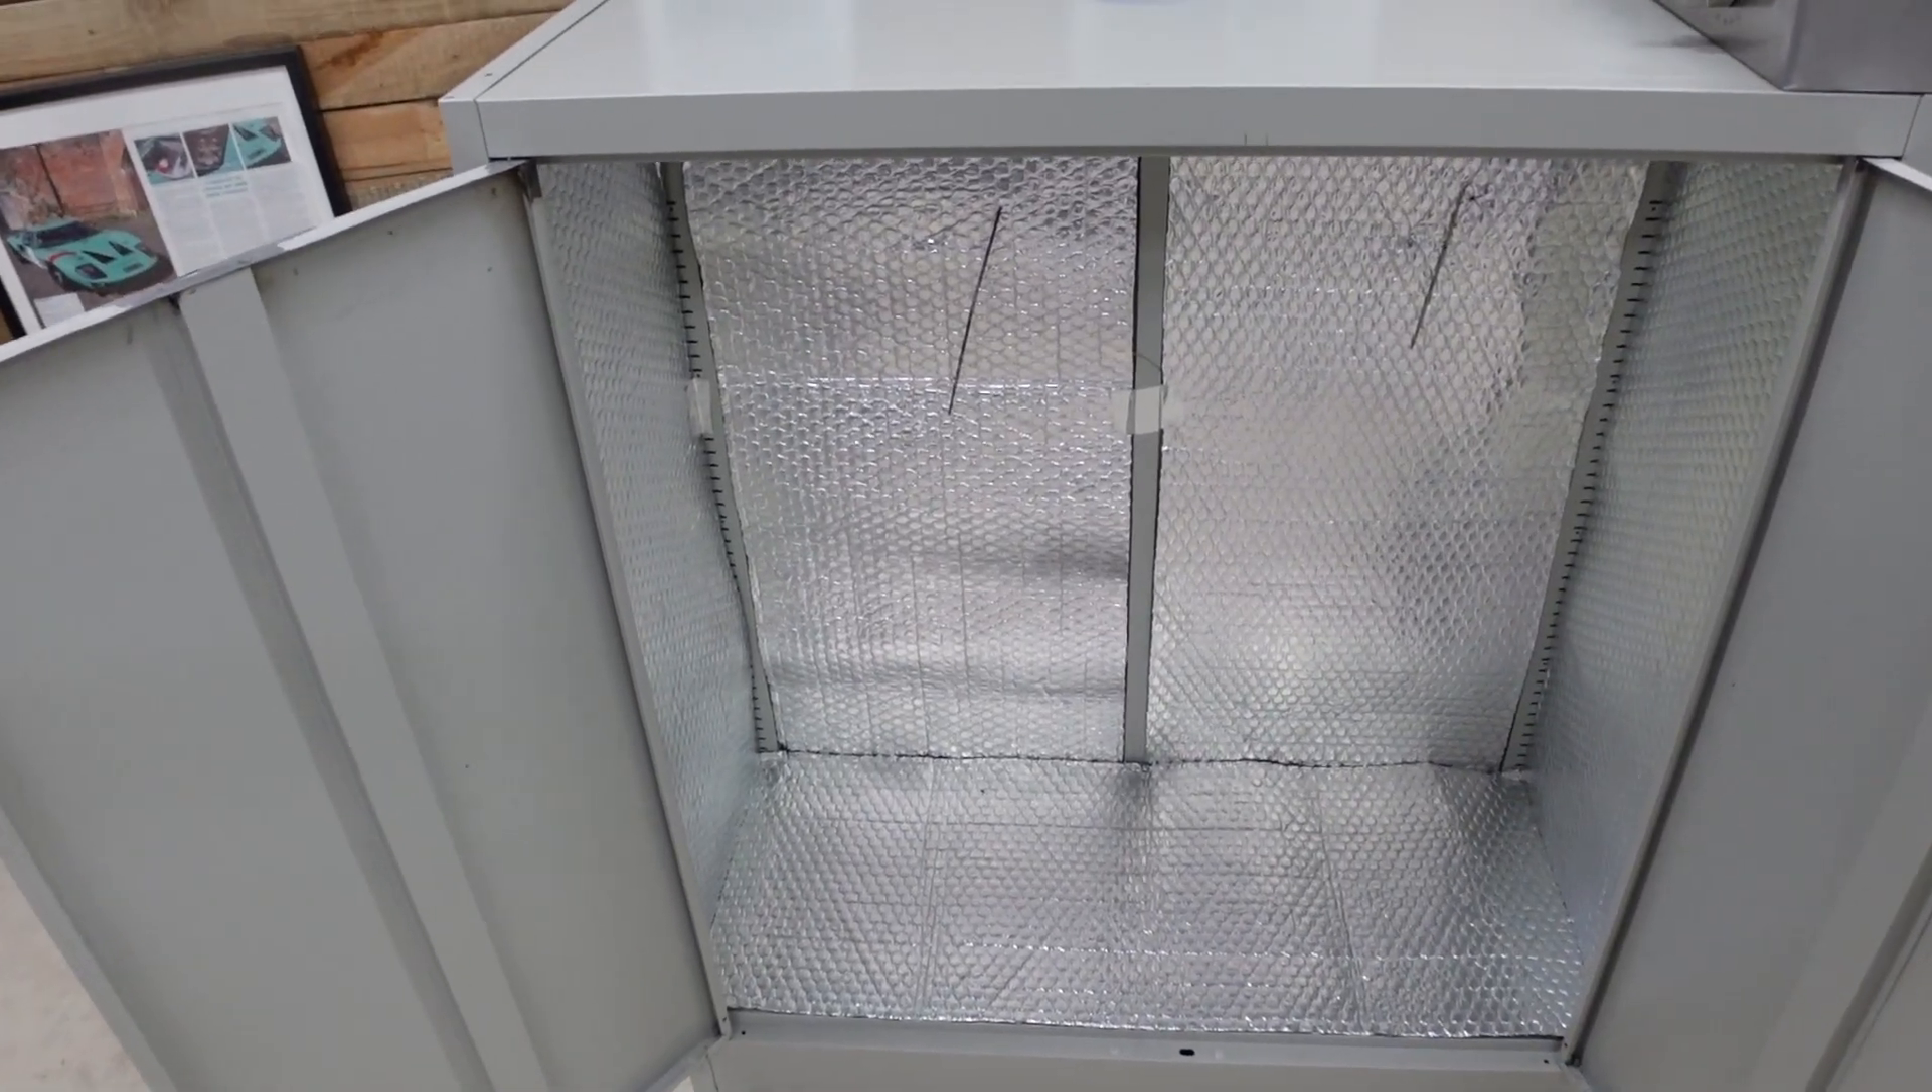On the inside i have started to put in the foil um insulation so this is the first layer that i'm doing in between the braces of the panels of the cupboard.